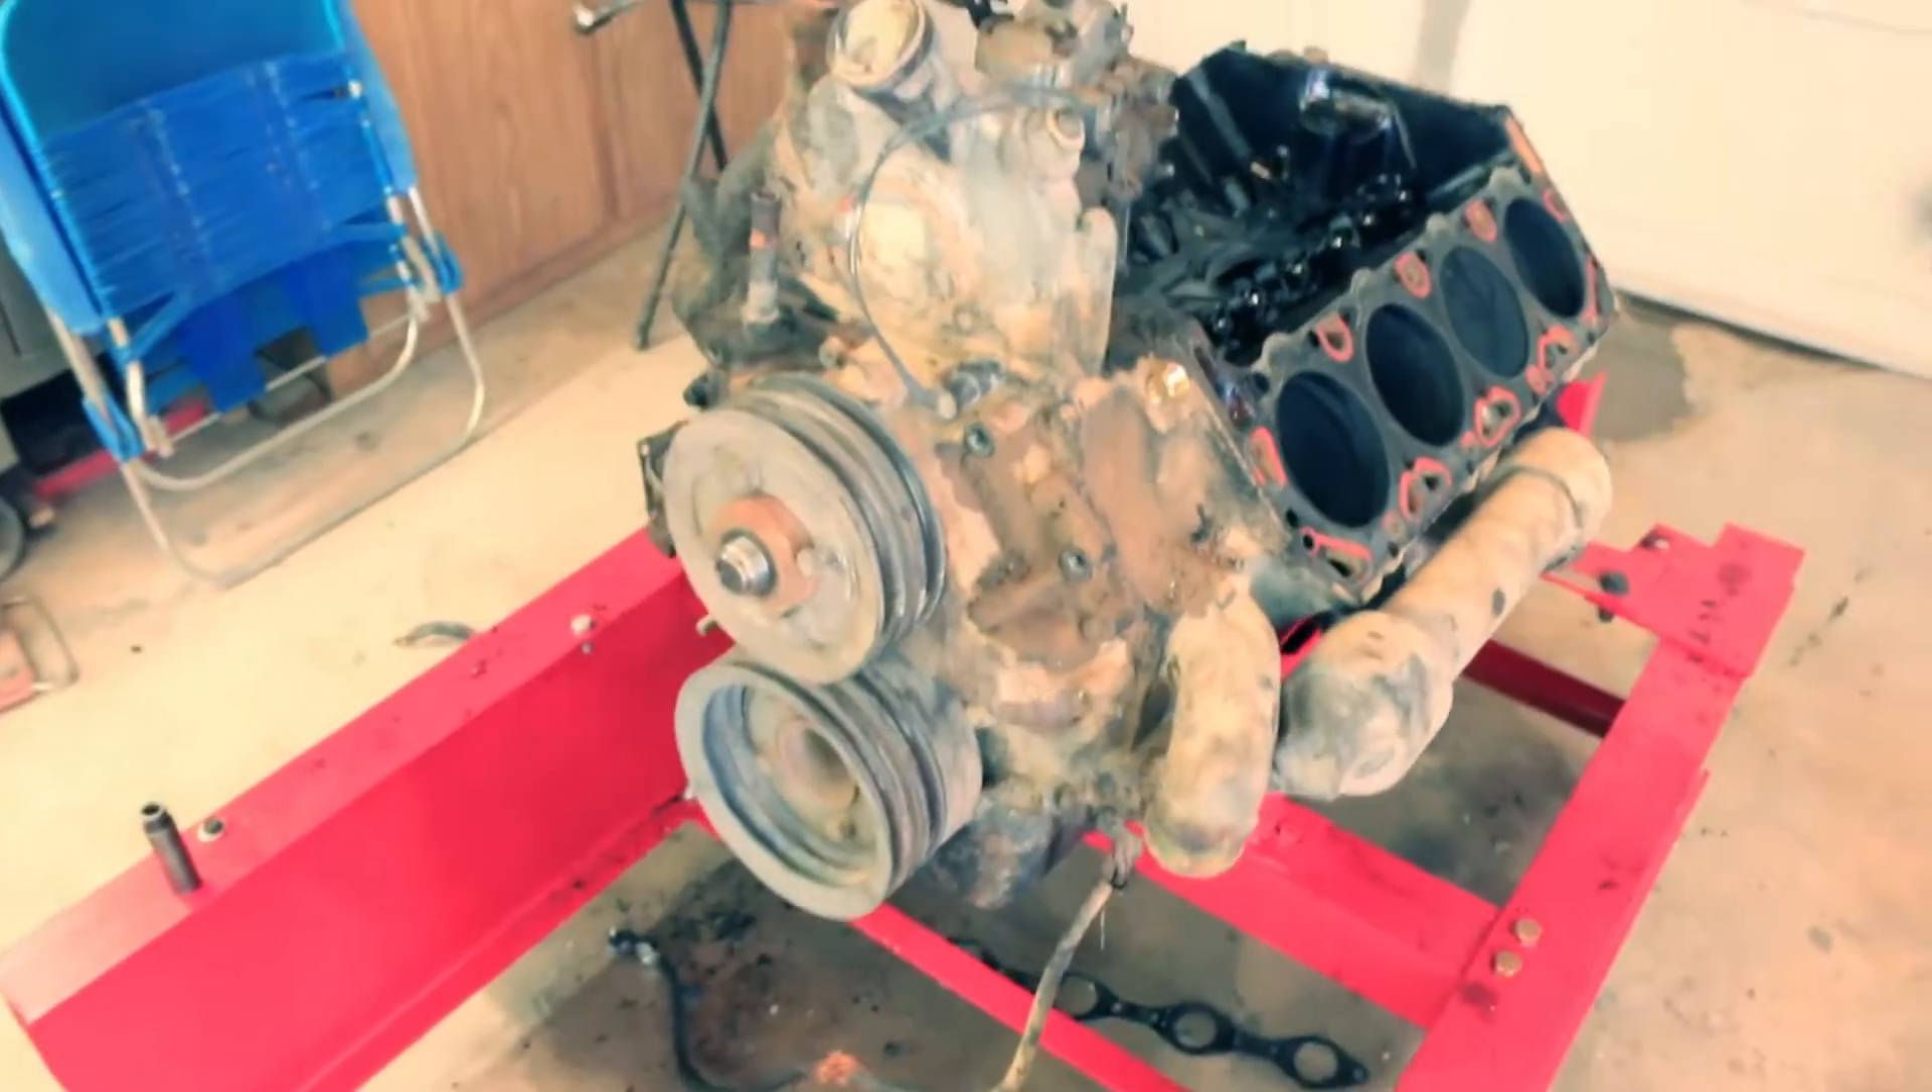So I haven't pulled the front of the engine apart yet.